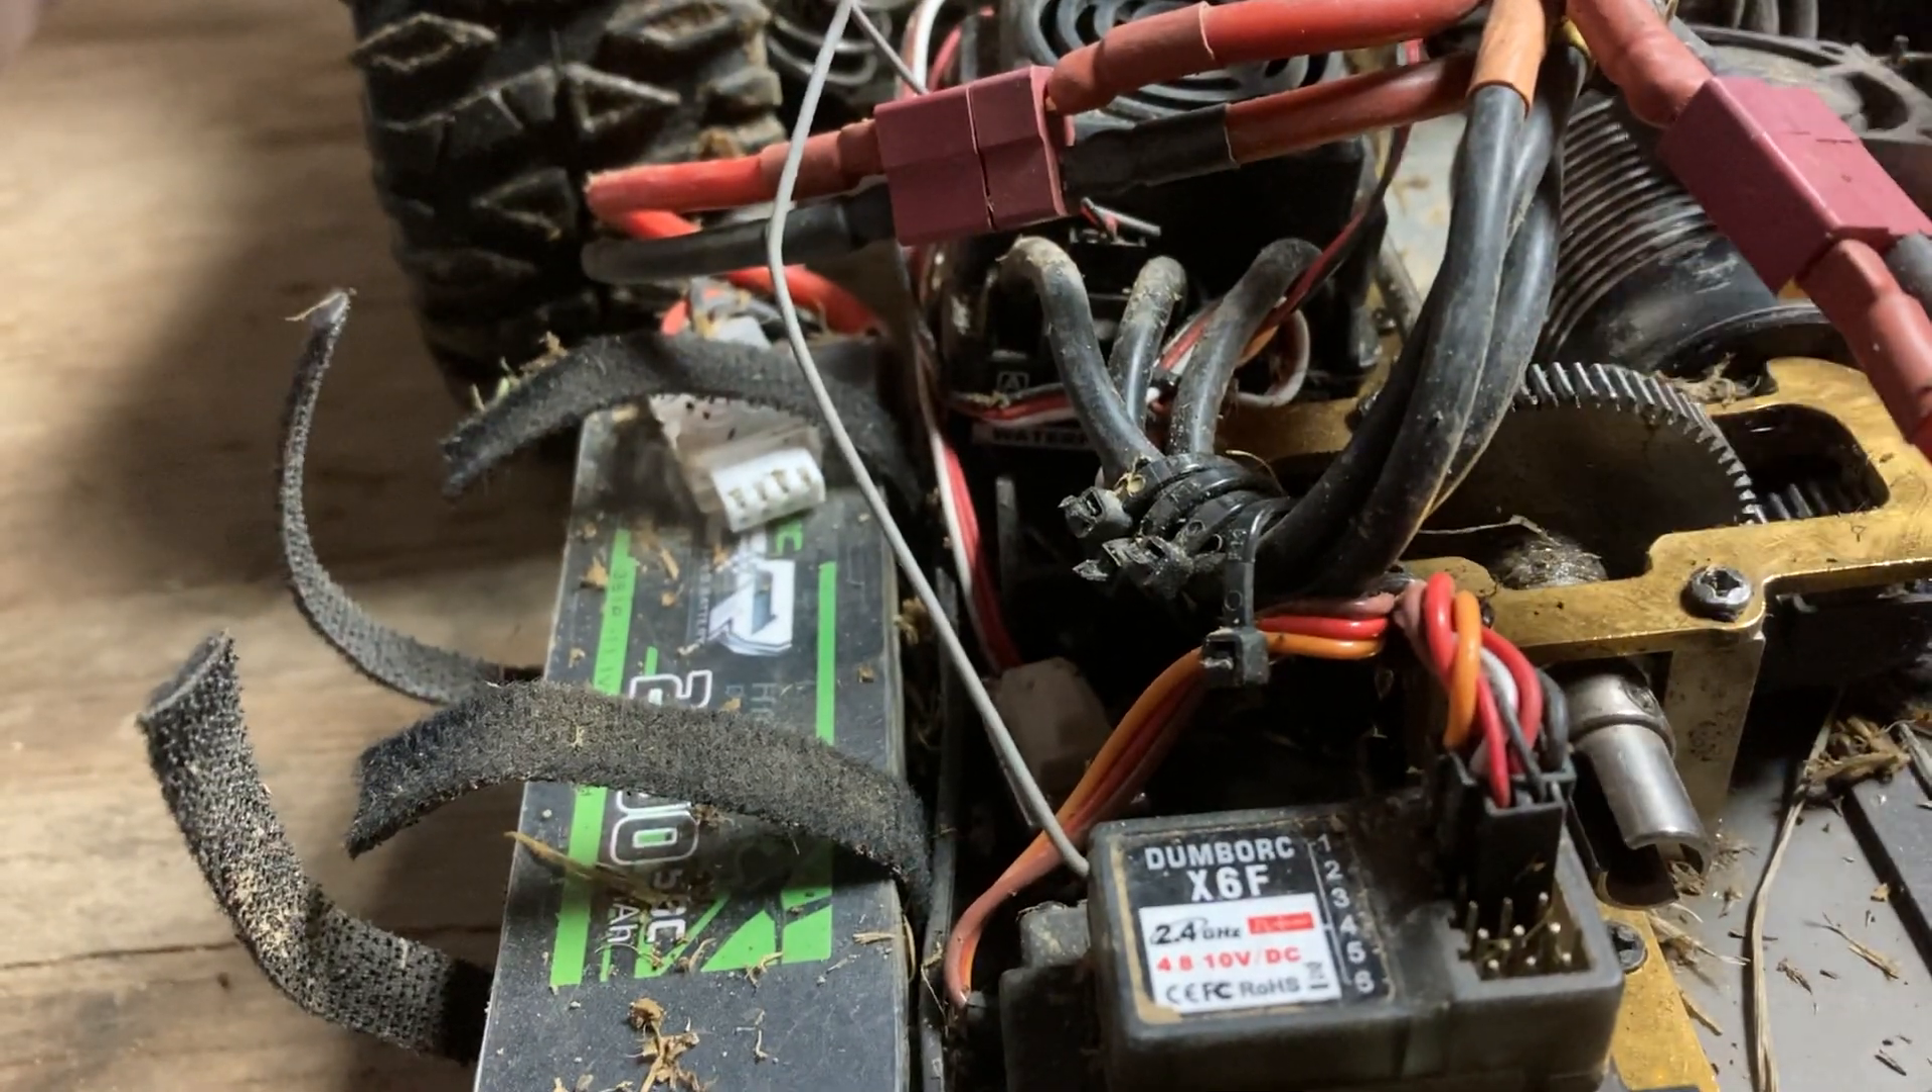But, uh, I did not put the cover back over the spur and the pinion yet.